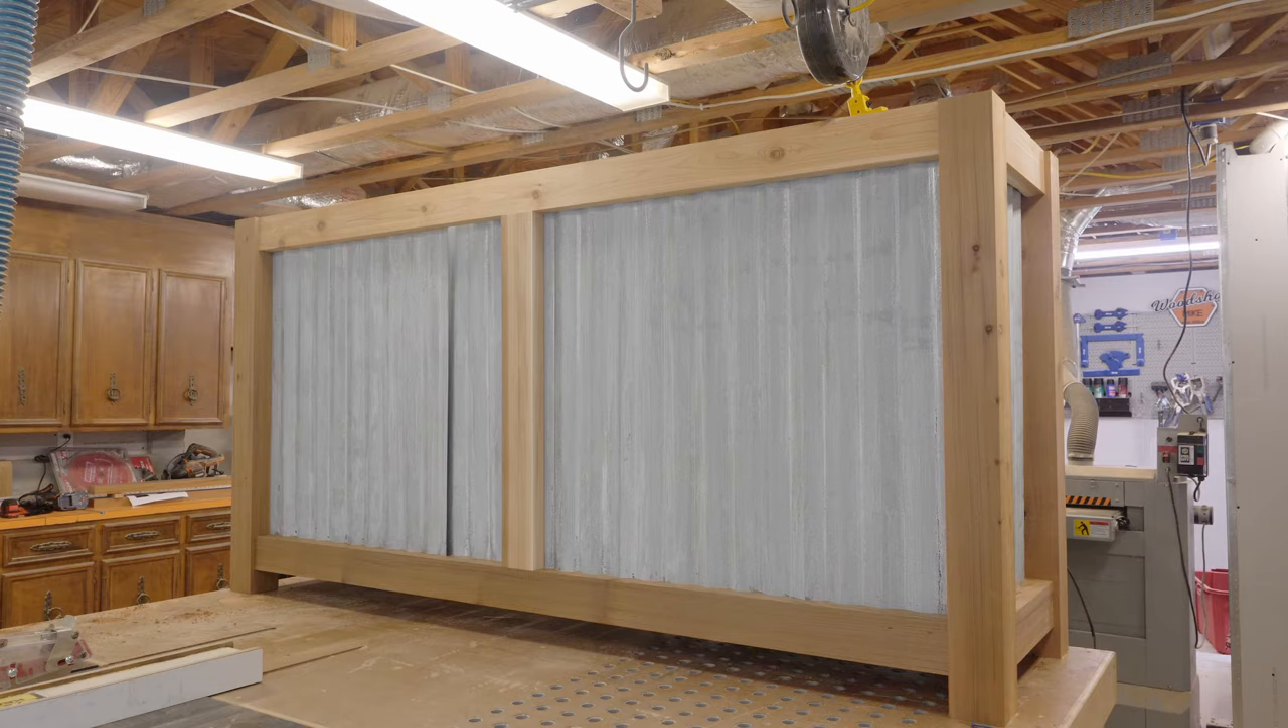Now that all the corrugated metal is installed I can start putting in the framing for the shelf that's going to sit on the left hand side of this bar.